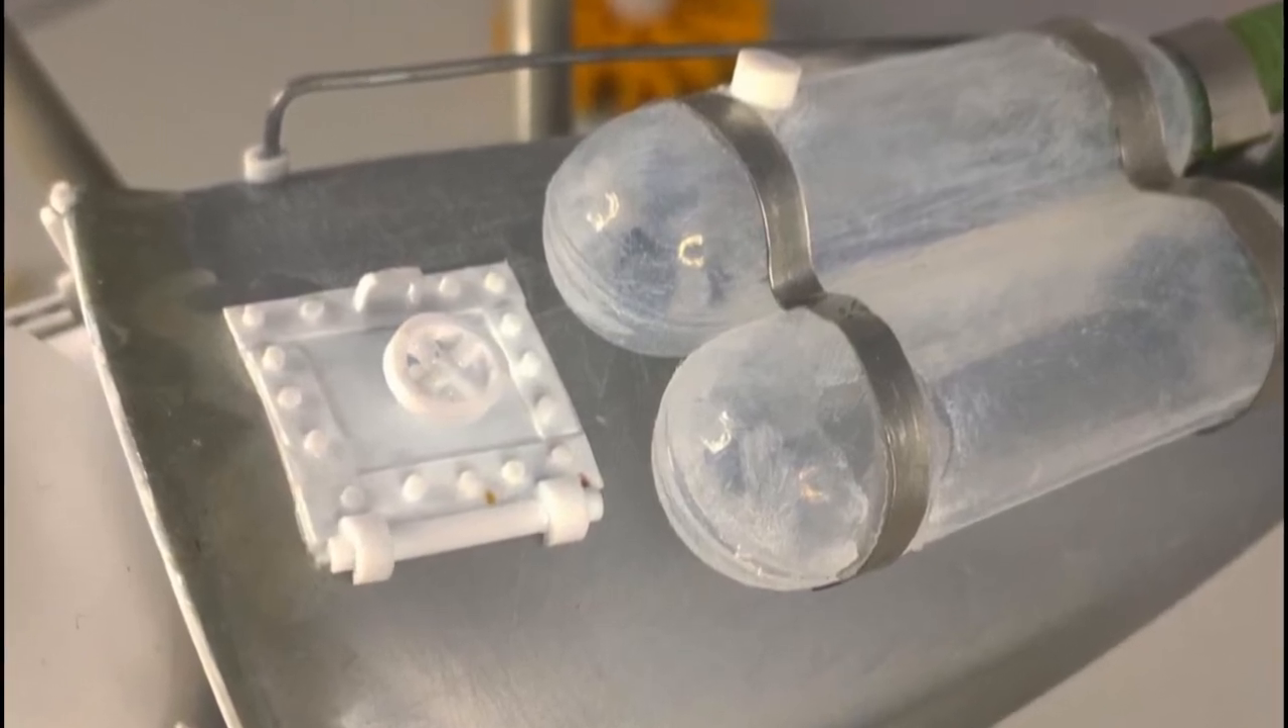For some final detail on the body of the walker, I made a hatch out of all manner of pieces of plasticard.